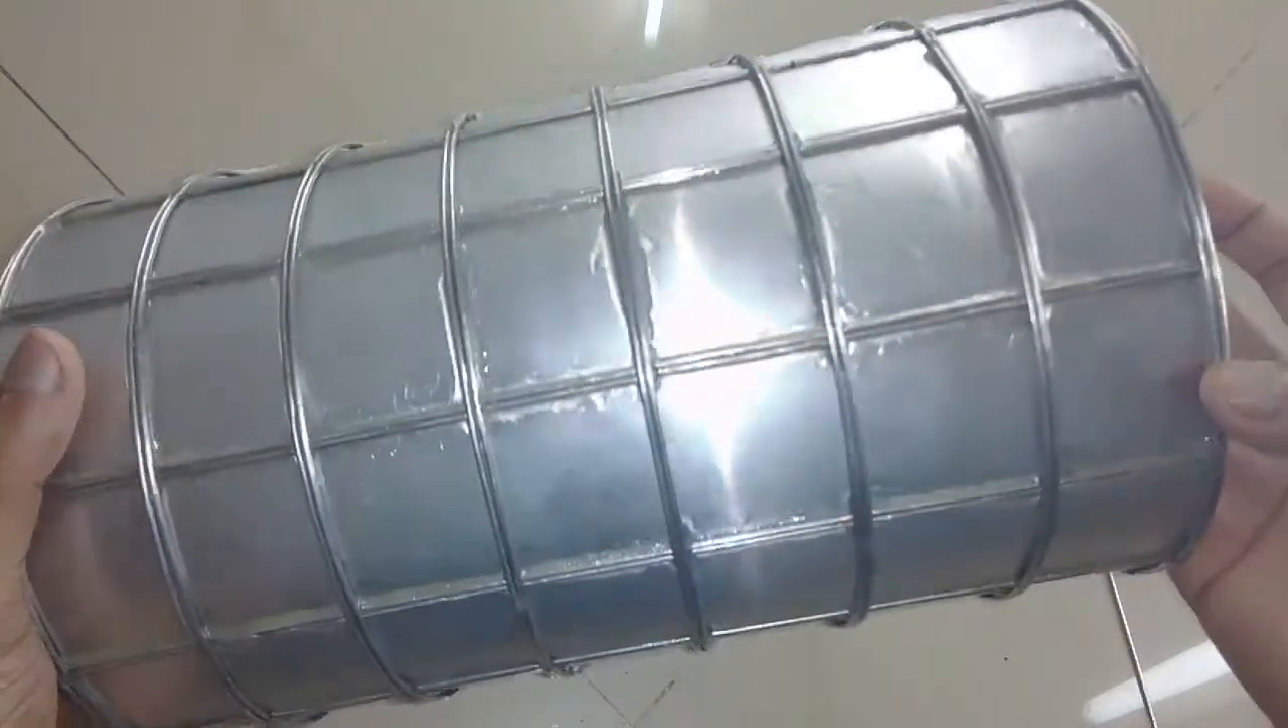Then i glued some more aluminum wire perpendicular to the arches creating this pattern.